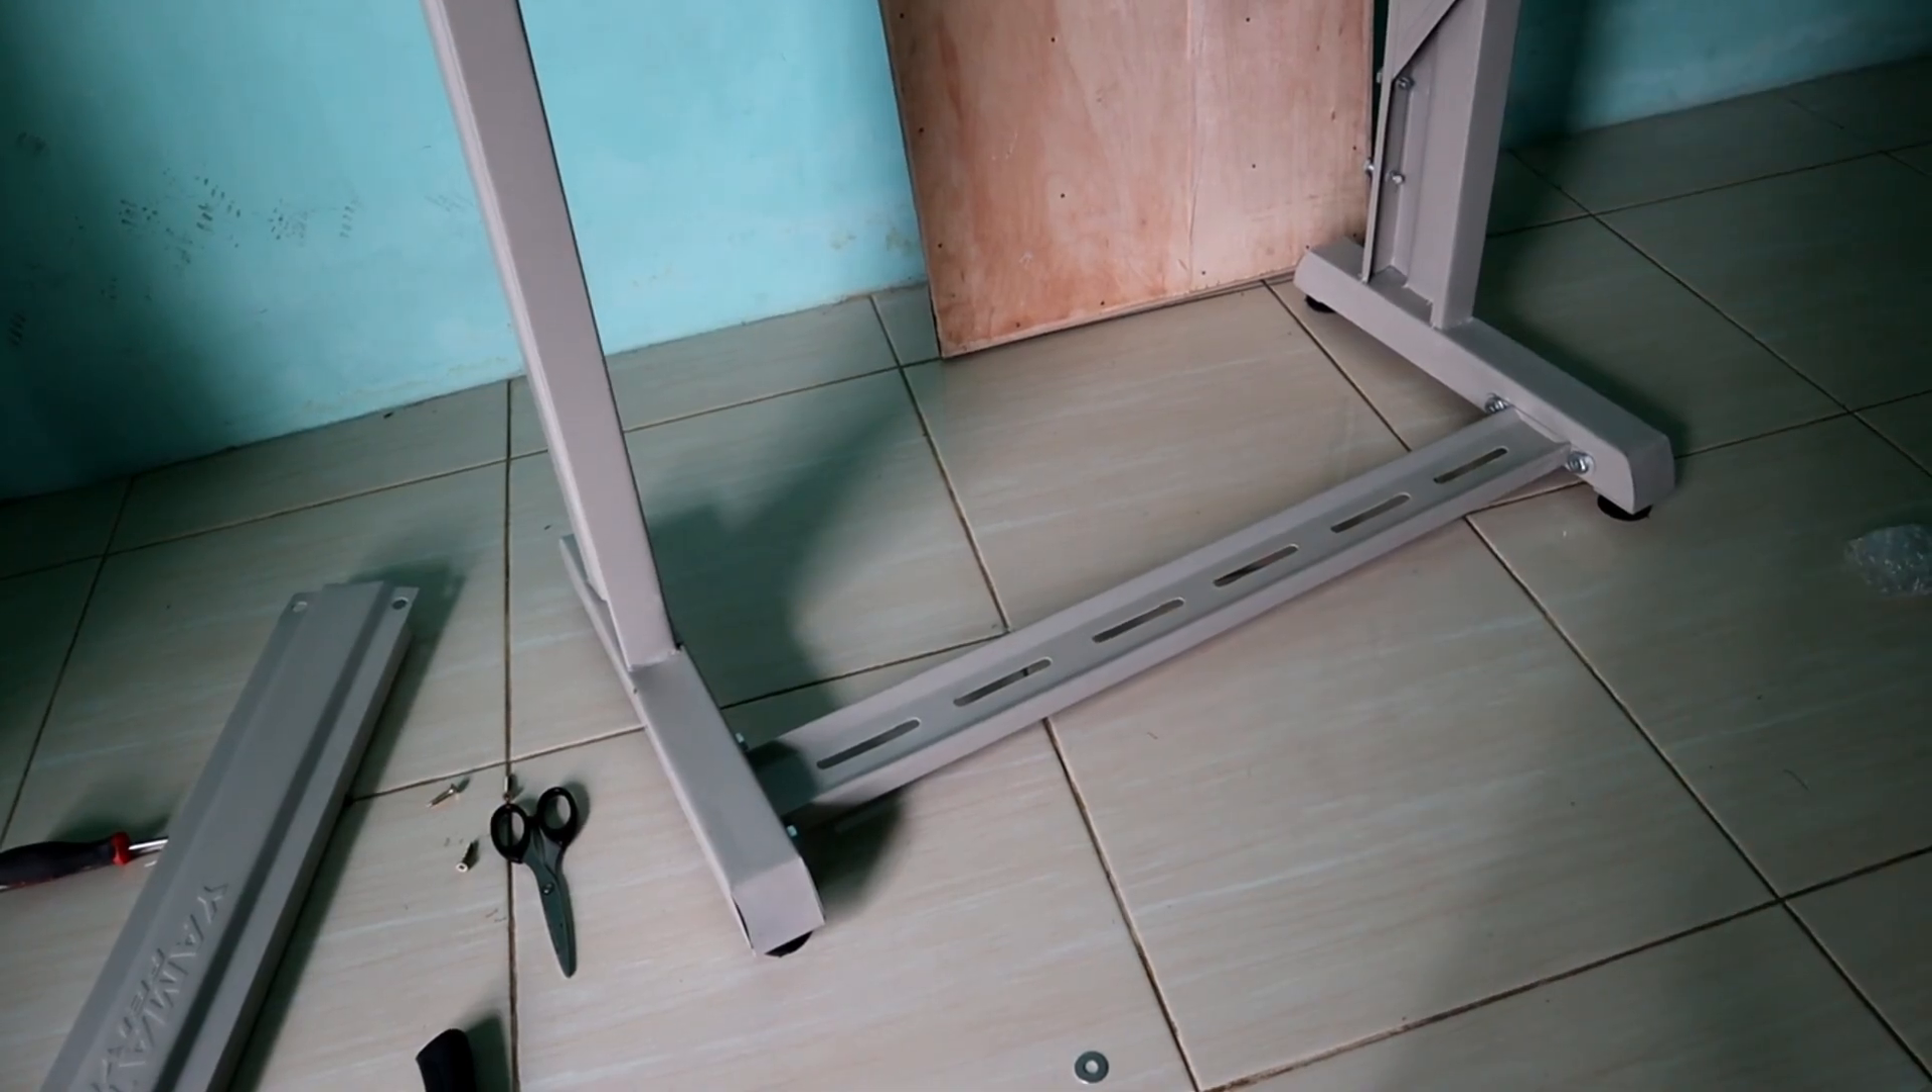Oke bagian bawah udah terpasang Sekarang aku mau pasang bagian tengahnya.